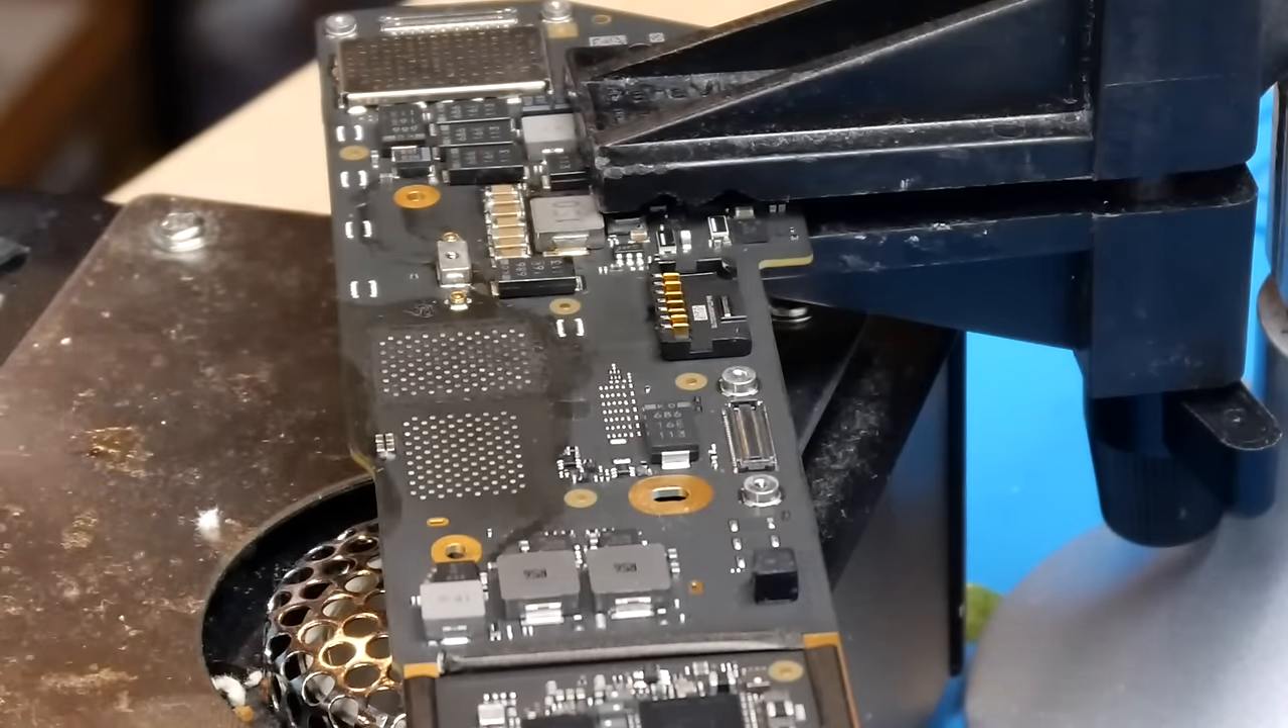Uh, you can see, uh, we've got the NAND pads here. So, uh, all we need to do now is simply apply some flux to these pads, uh, place and align the chips and then just solder them on.